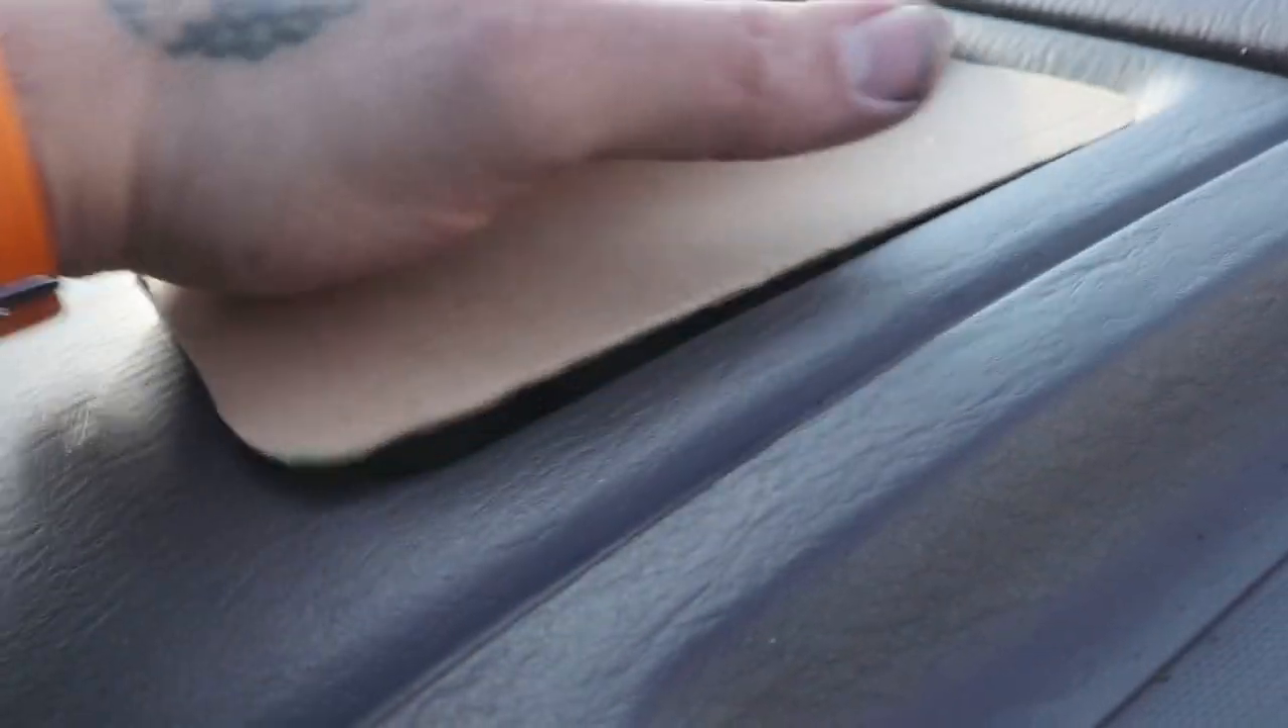Now this cardboard template does not fit flush down below you can see this has a bevel to it.